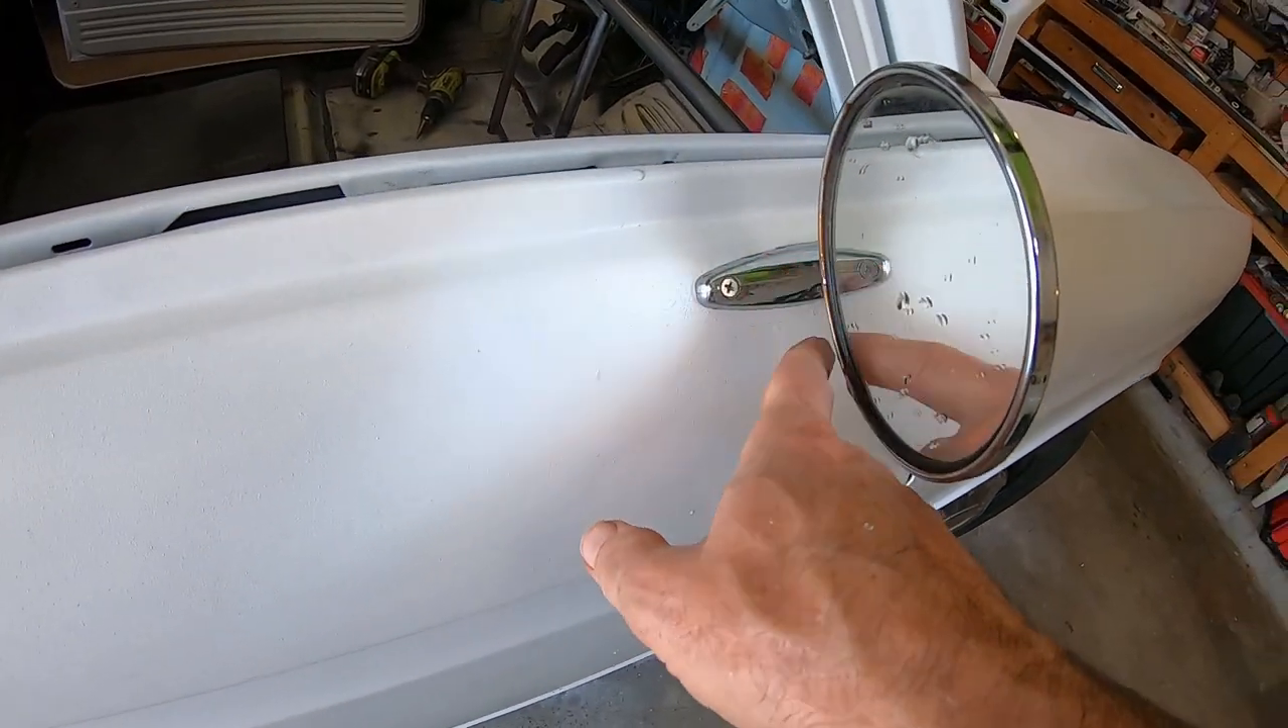So i just put the mirror back on.